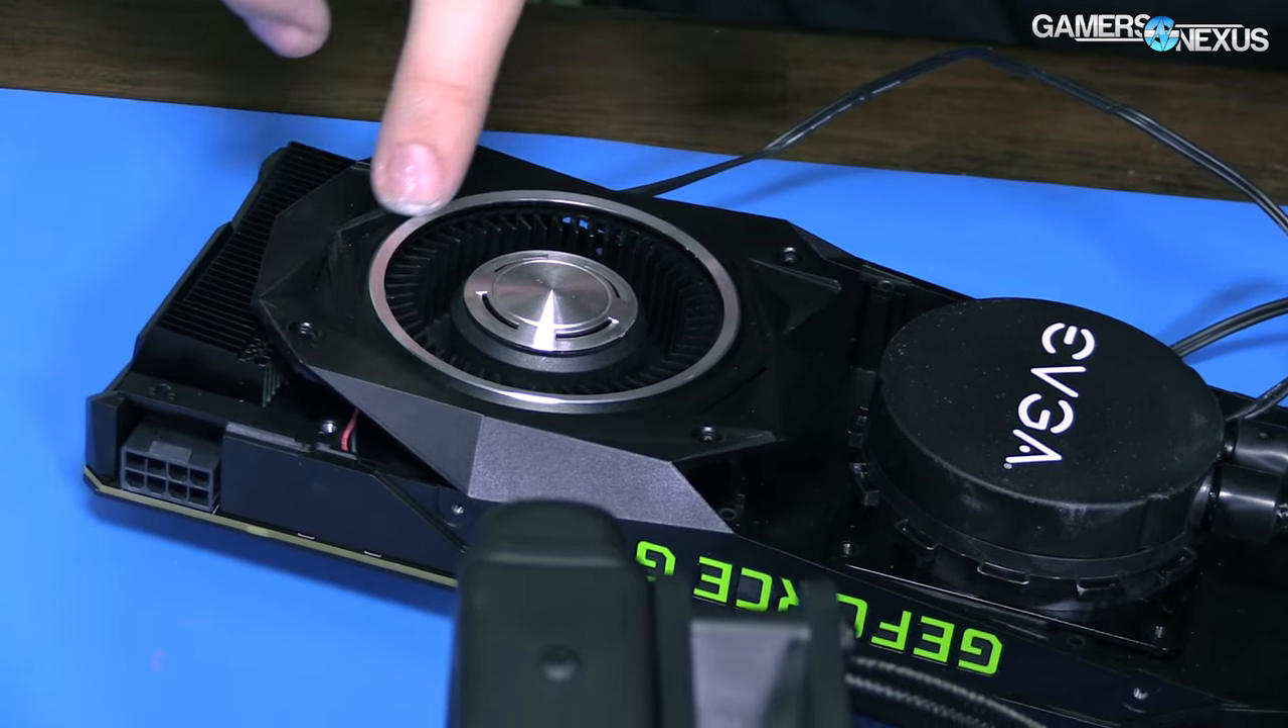This concludes the mounting of the face plate, which will help guide the airflow from the VRM blower fan.